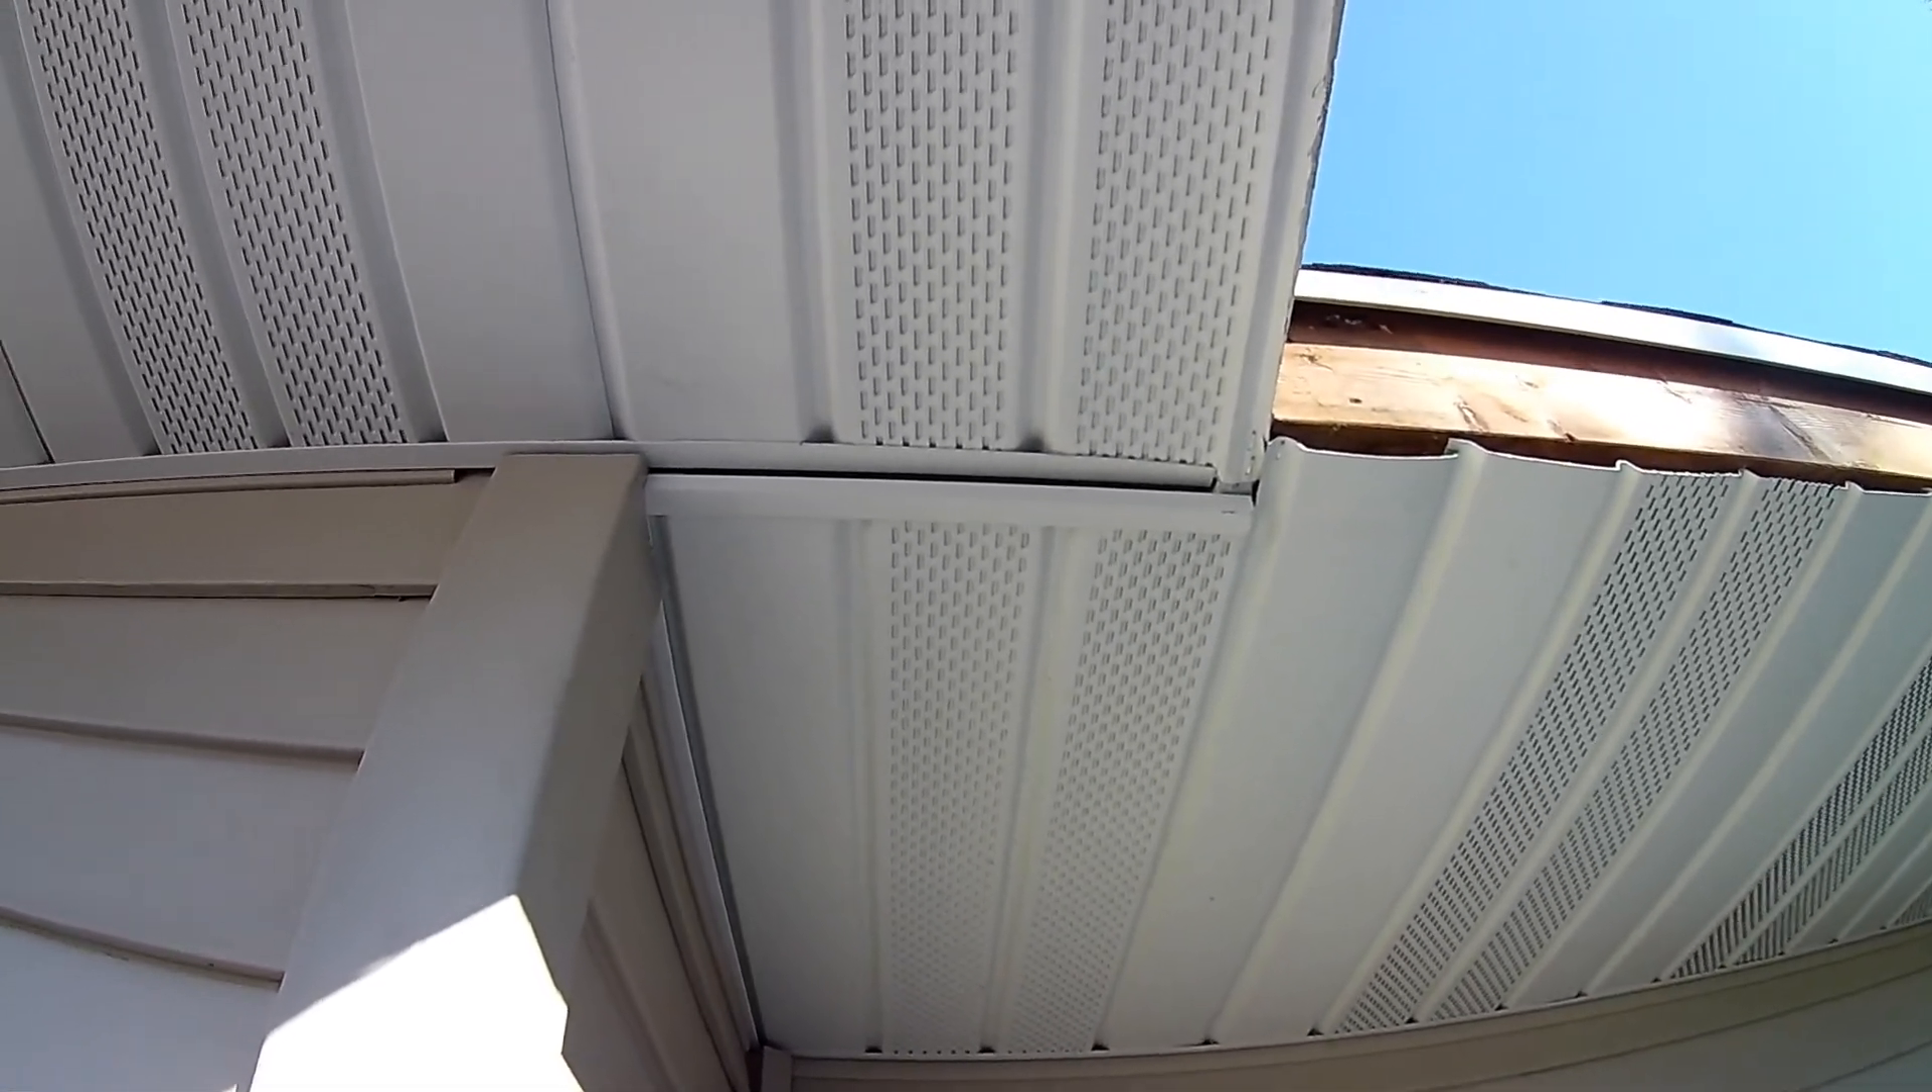And you can see right there where the heights are a little bit different.